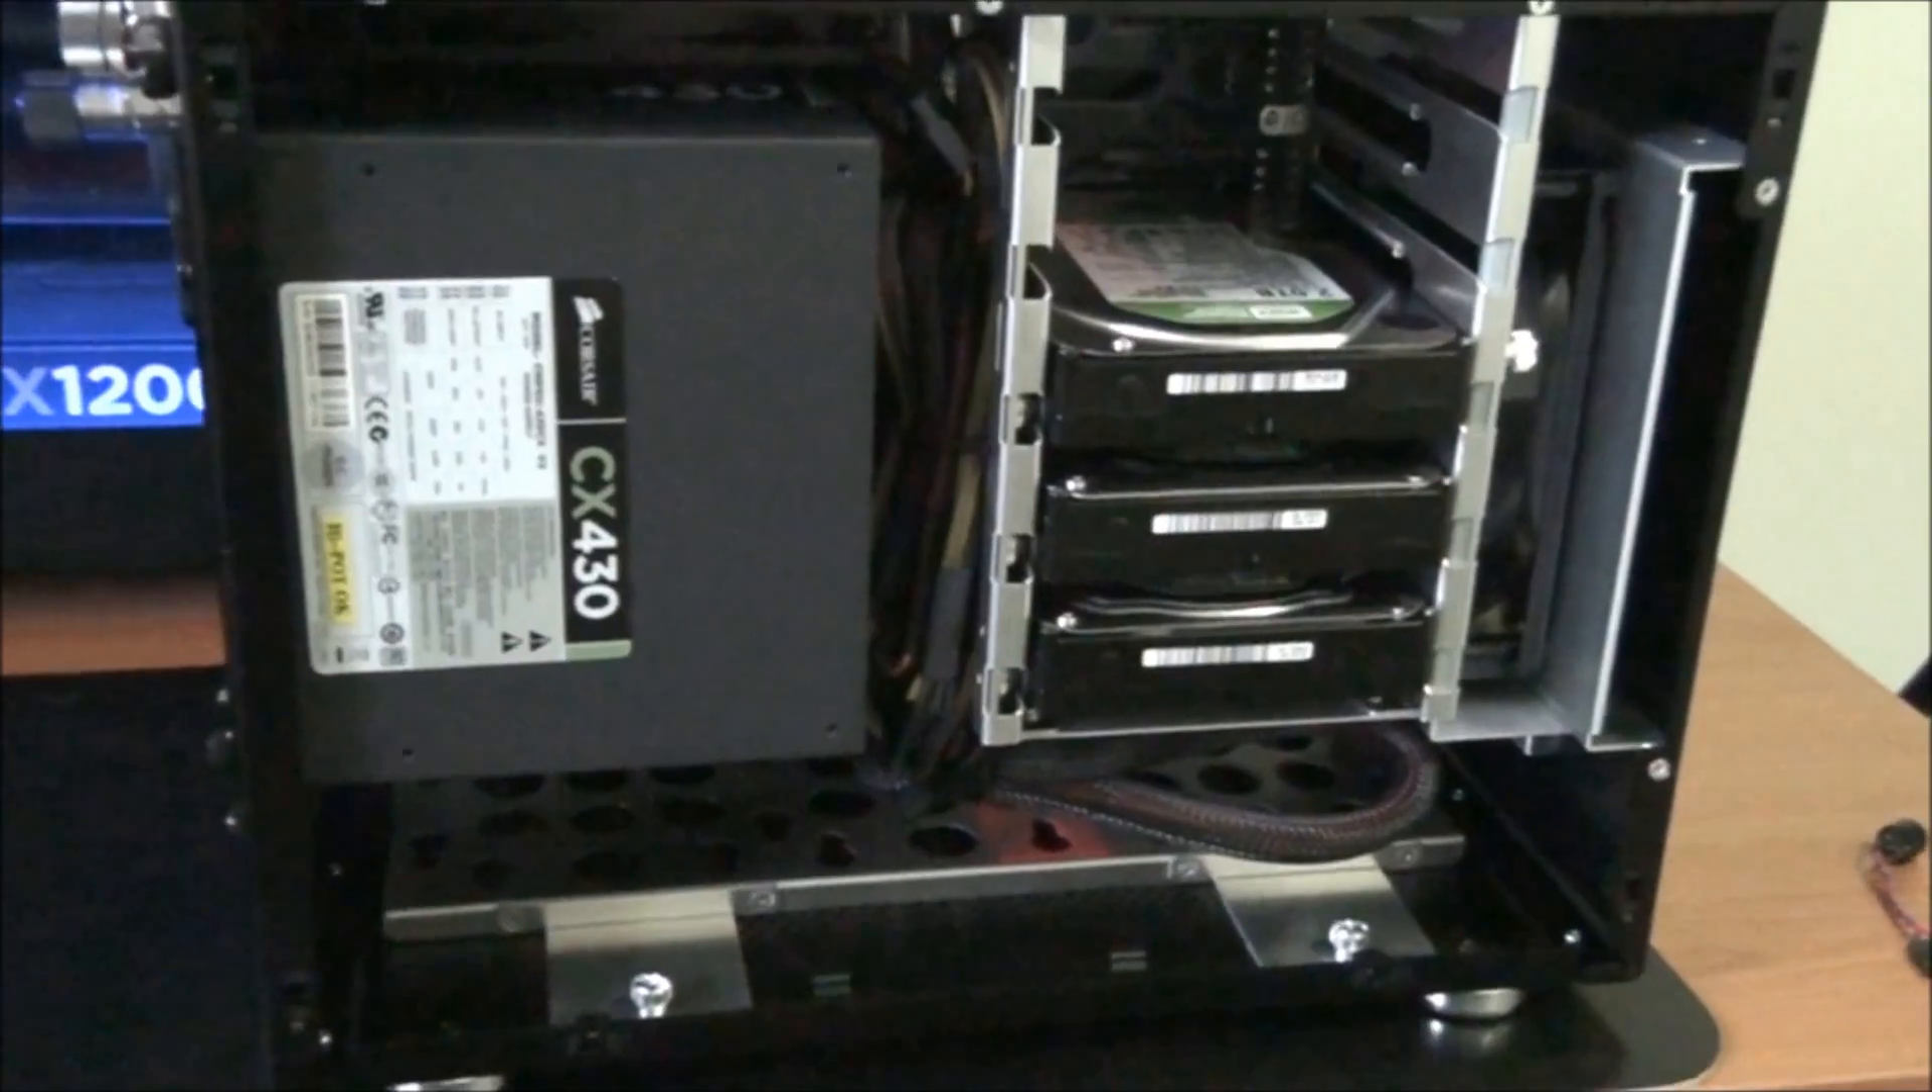Okay, I've installed the power supply and I've completed the cable management.